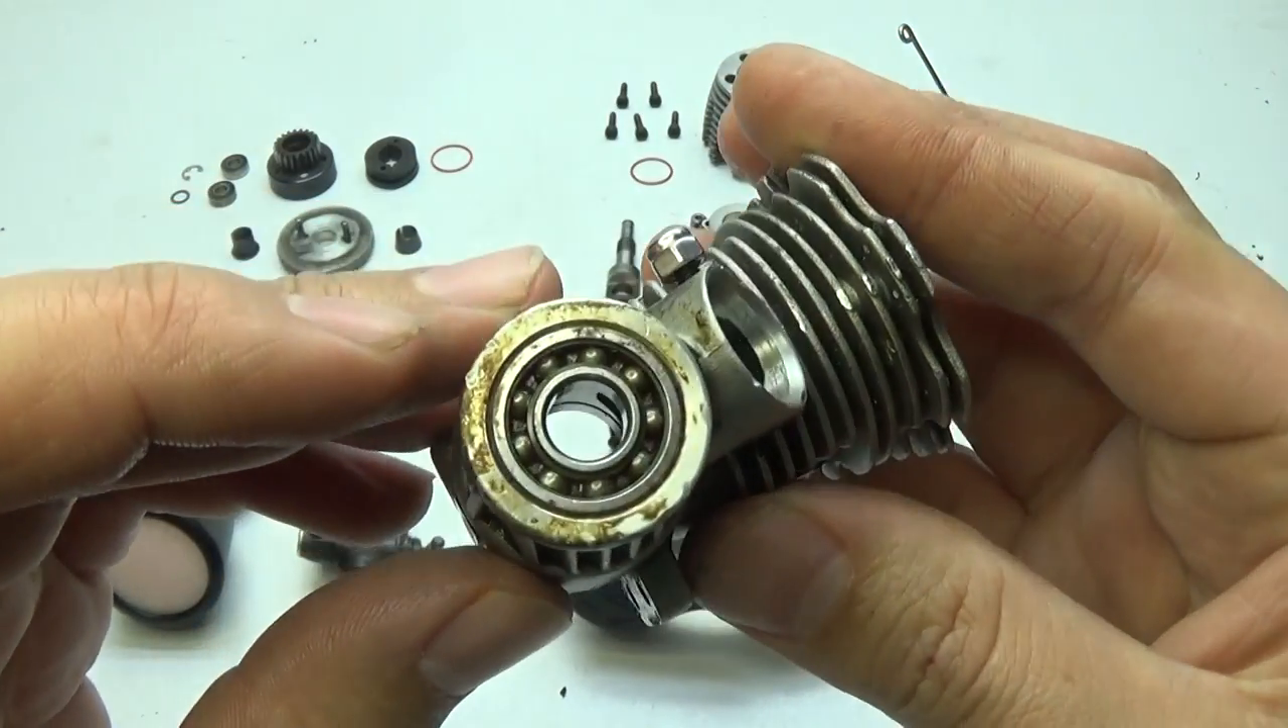The only thing I didn't do was remove the bearings that are inside of the block.